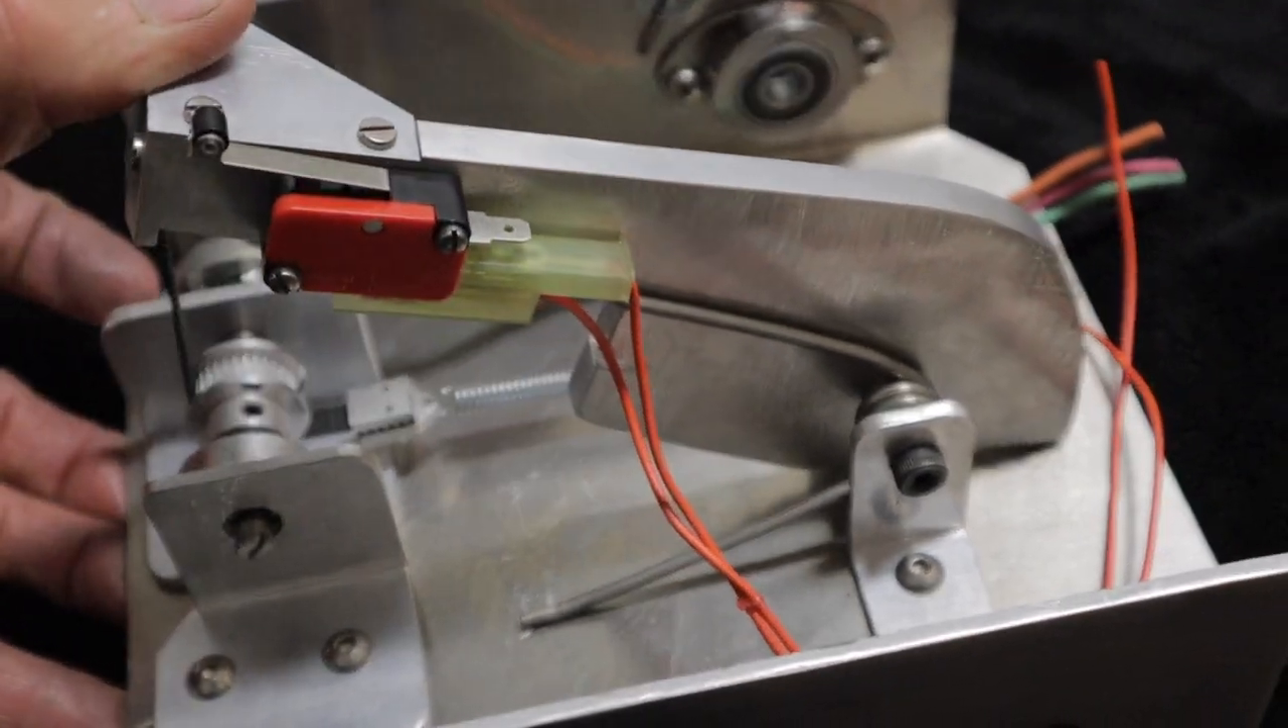You can see uh that i mounted the micro switch onto the side of the actuator bar.